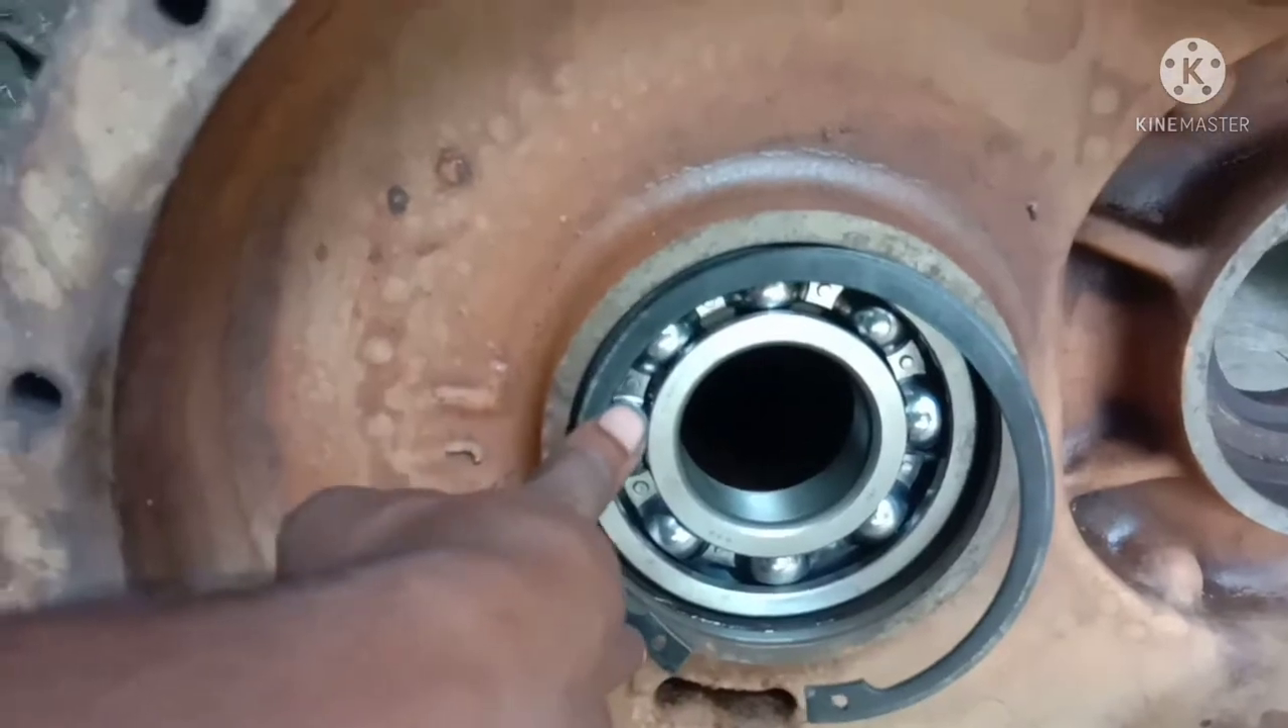ये देखिए बैरिंग आप लोग ये बैरिंग लगा चुके हैं।